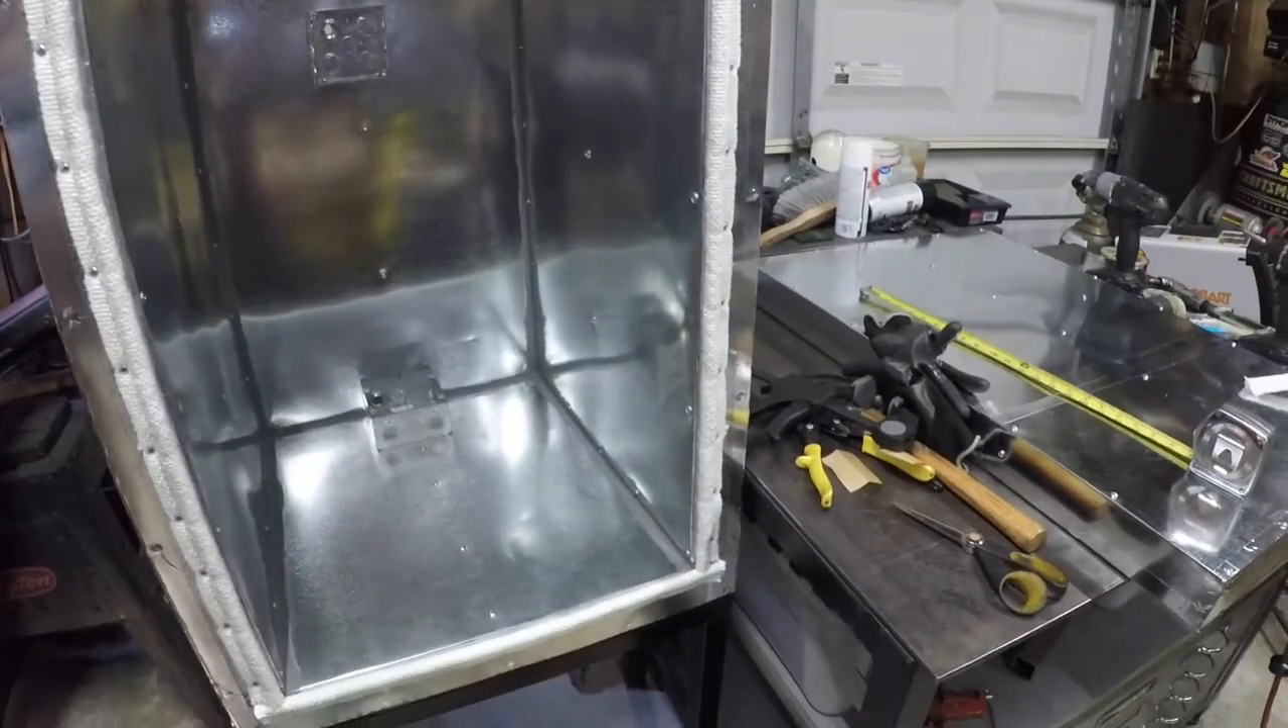The door seal is all installed.